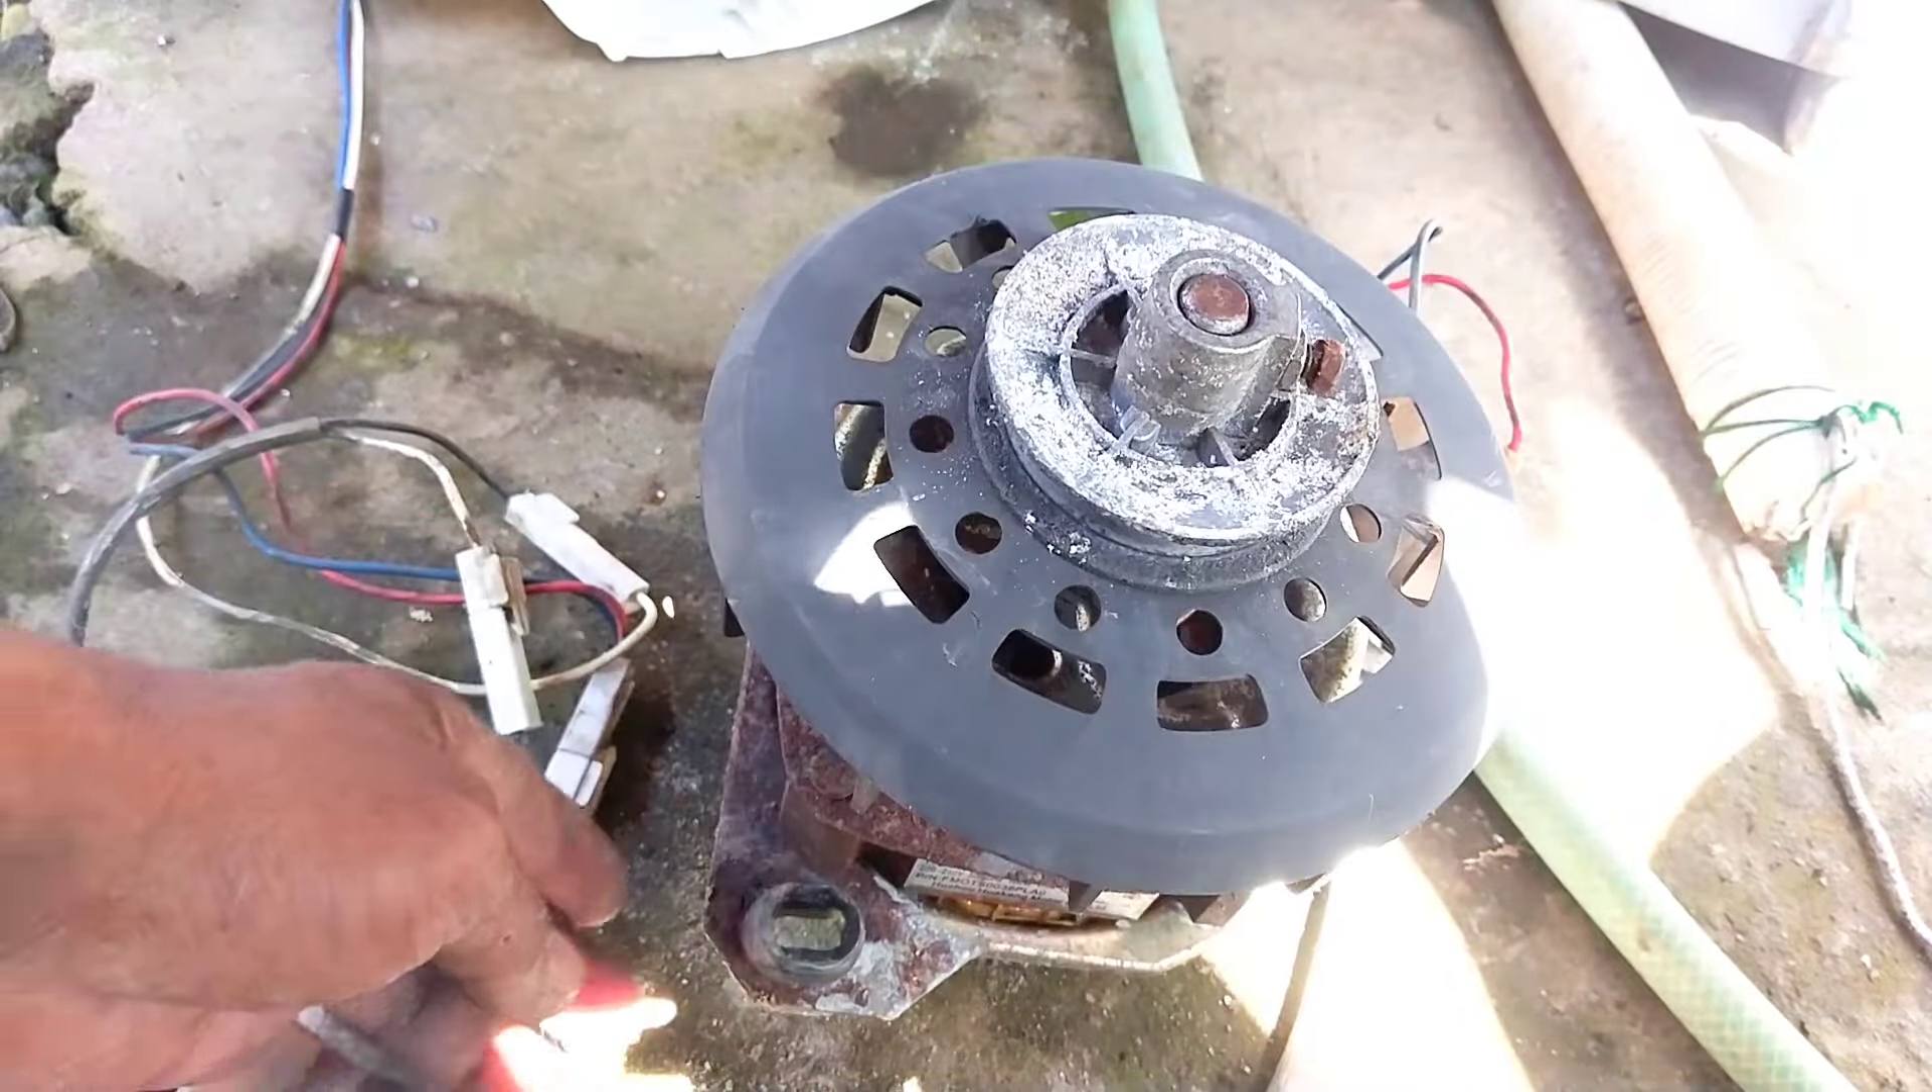So ayan nalagay na natin yung pulya.